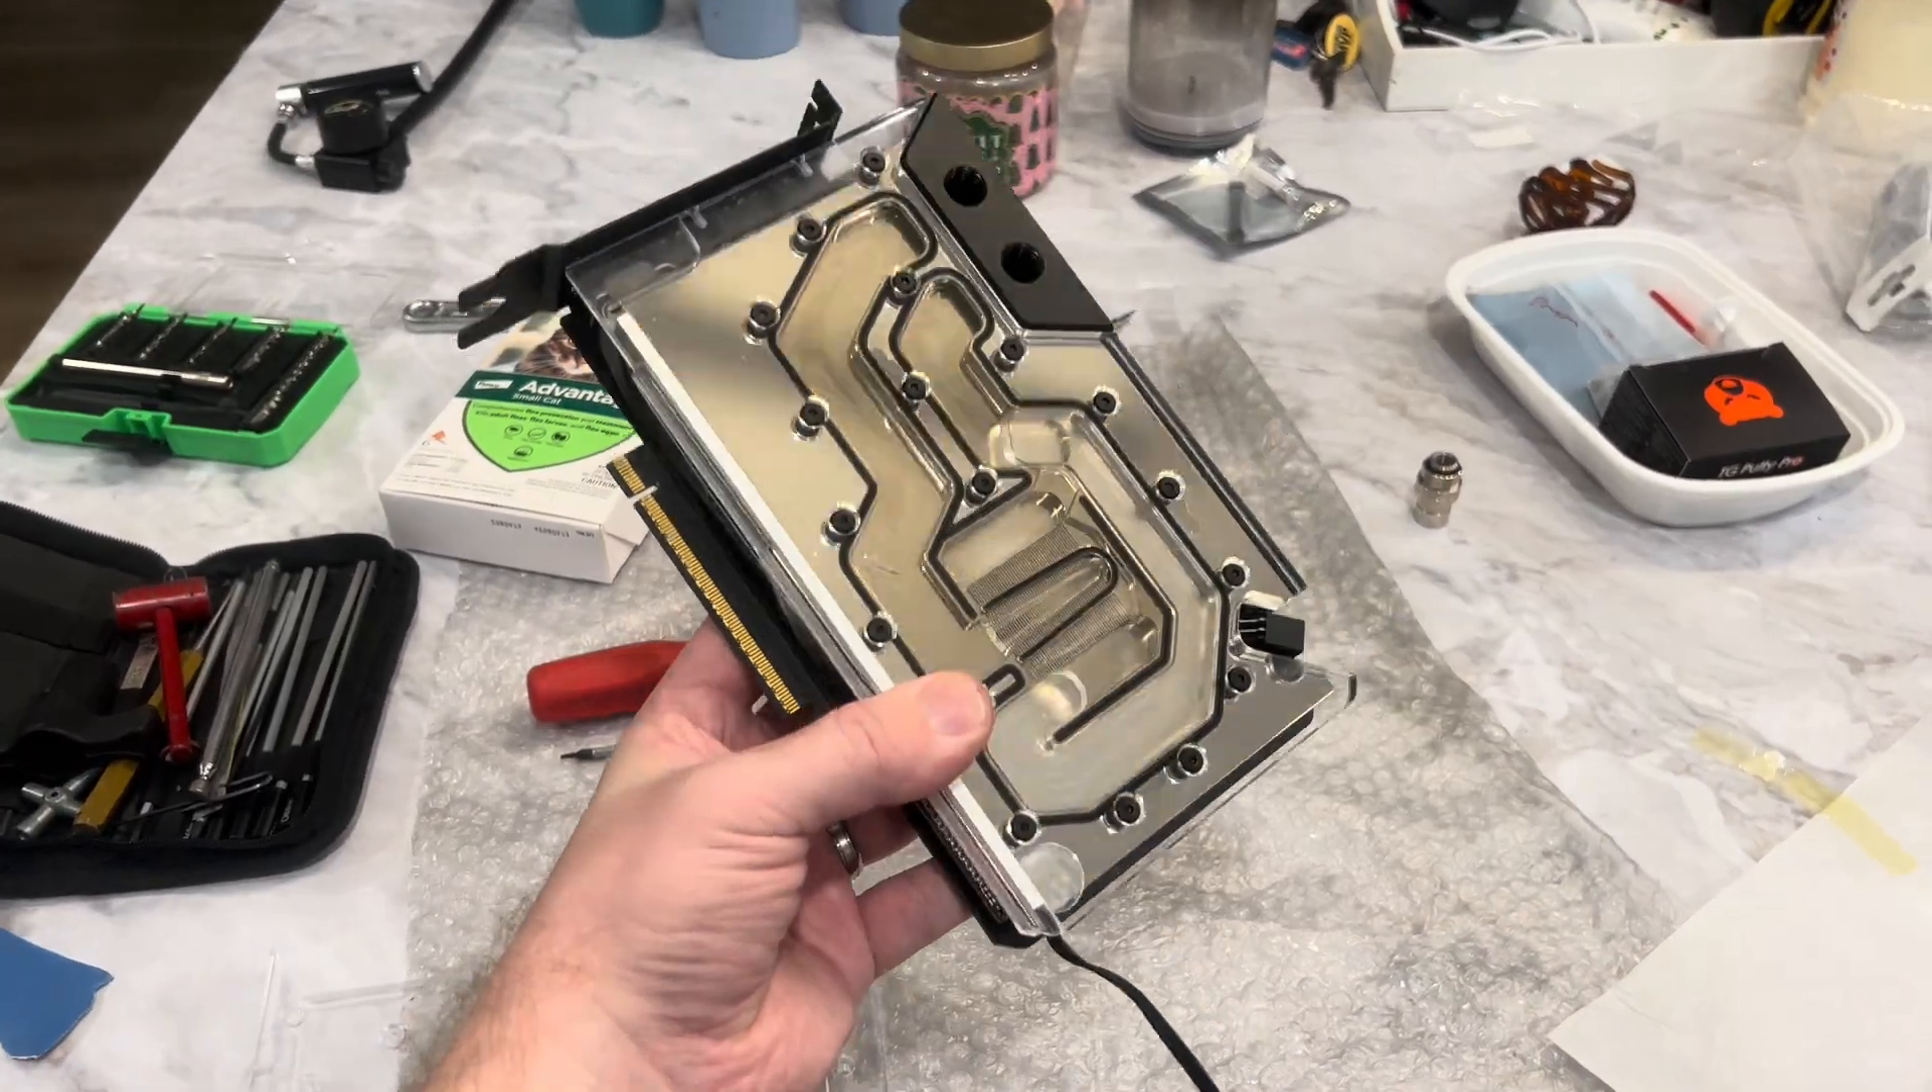And that's it. The card is back together. It is looking good.